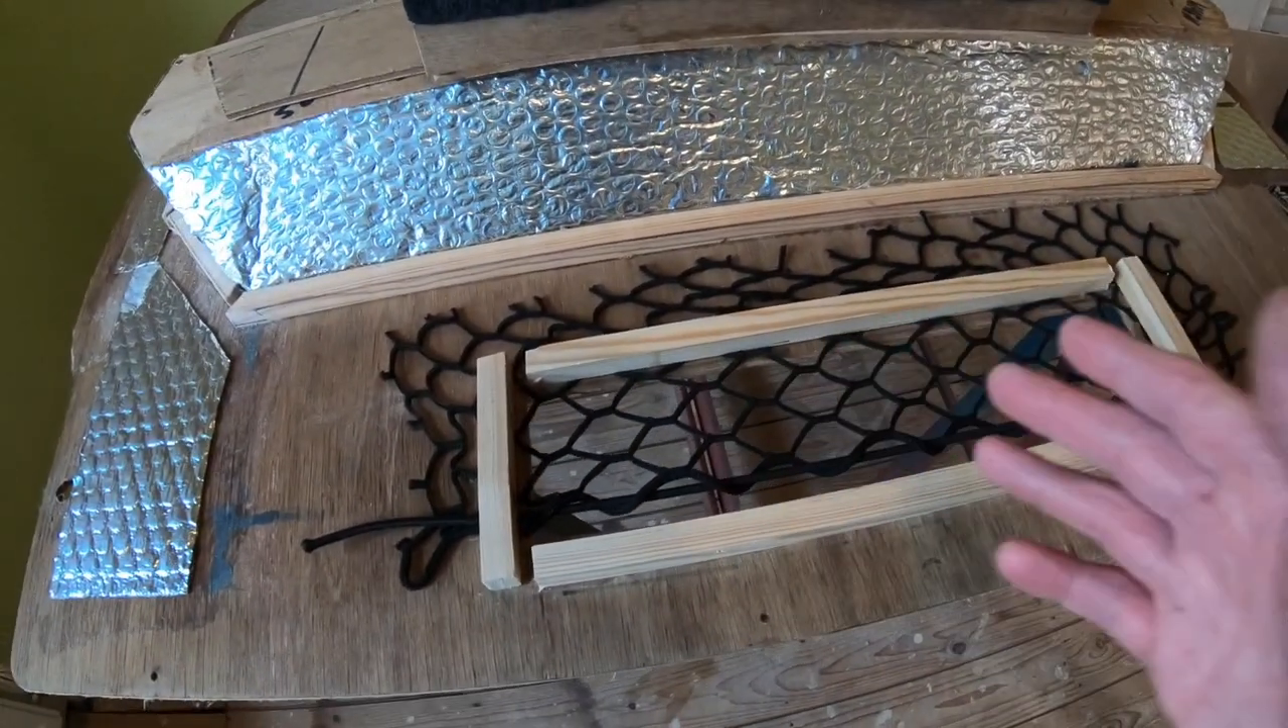What I've done is, I've laid that elastic mesh kind of stuff down that I purchased. I've then screwed these battens down on top of it. With glue underneath also. So this is now solid in place. It's fixed and pinned down by the battens.